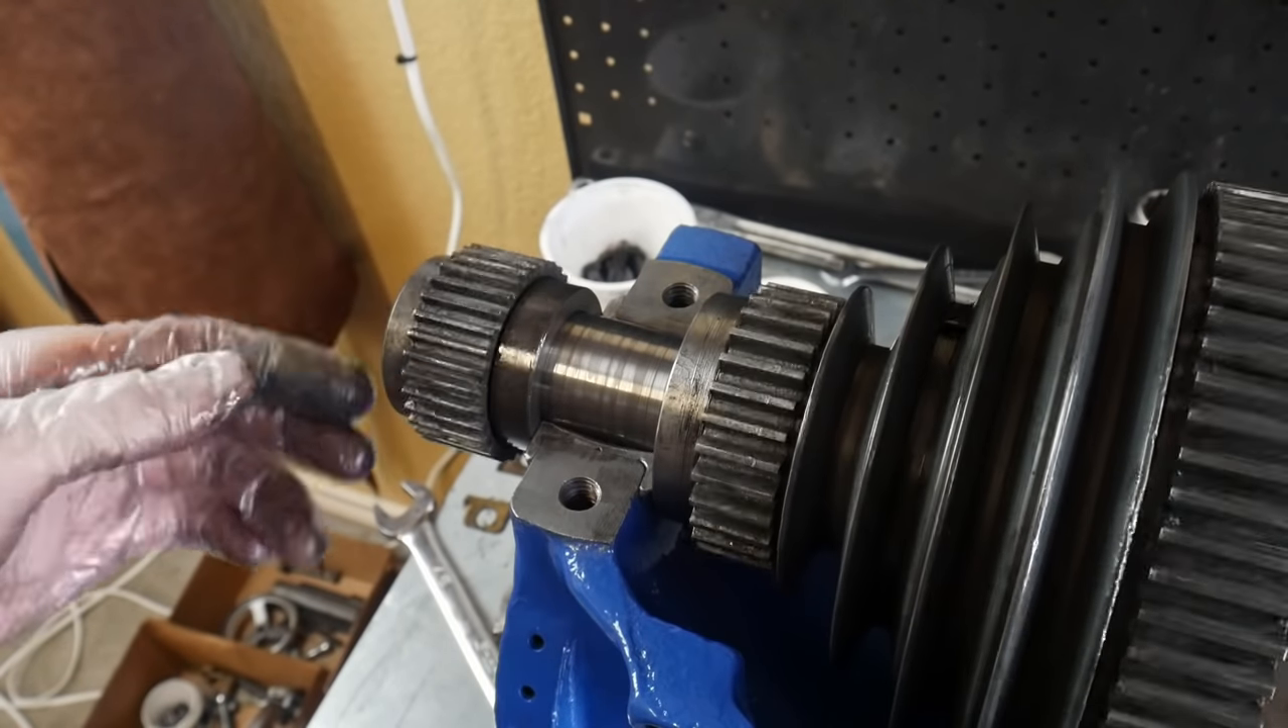So I got the whole gear assembly back in the headstock.